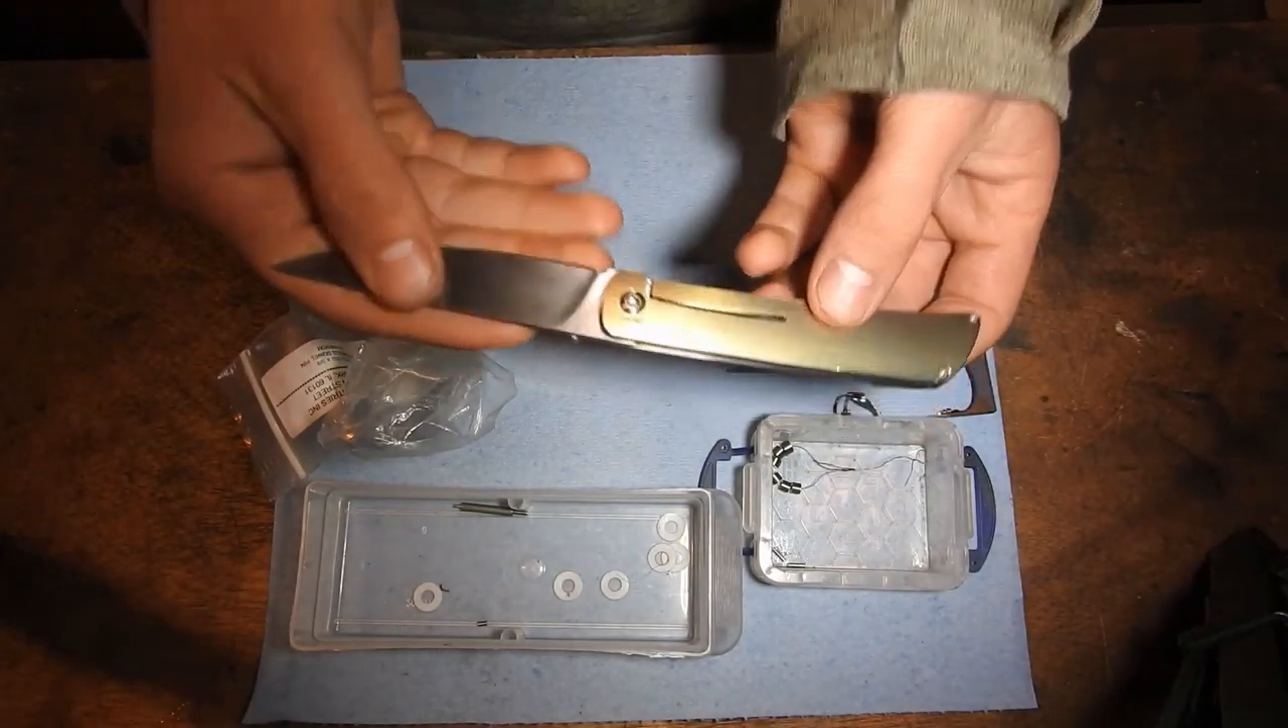So, as you can see, I've got one knife all put together.